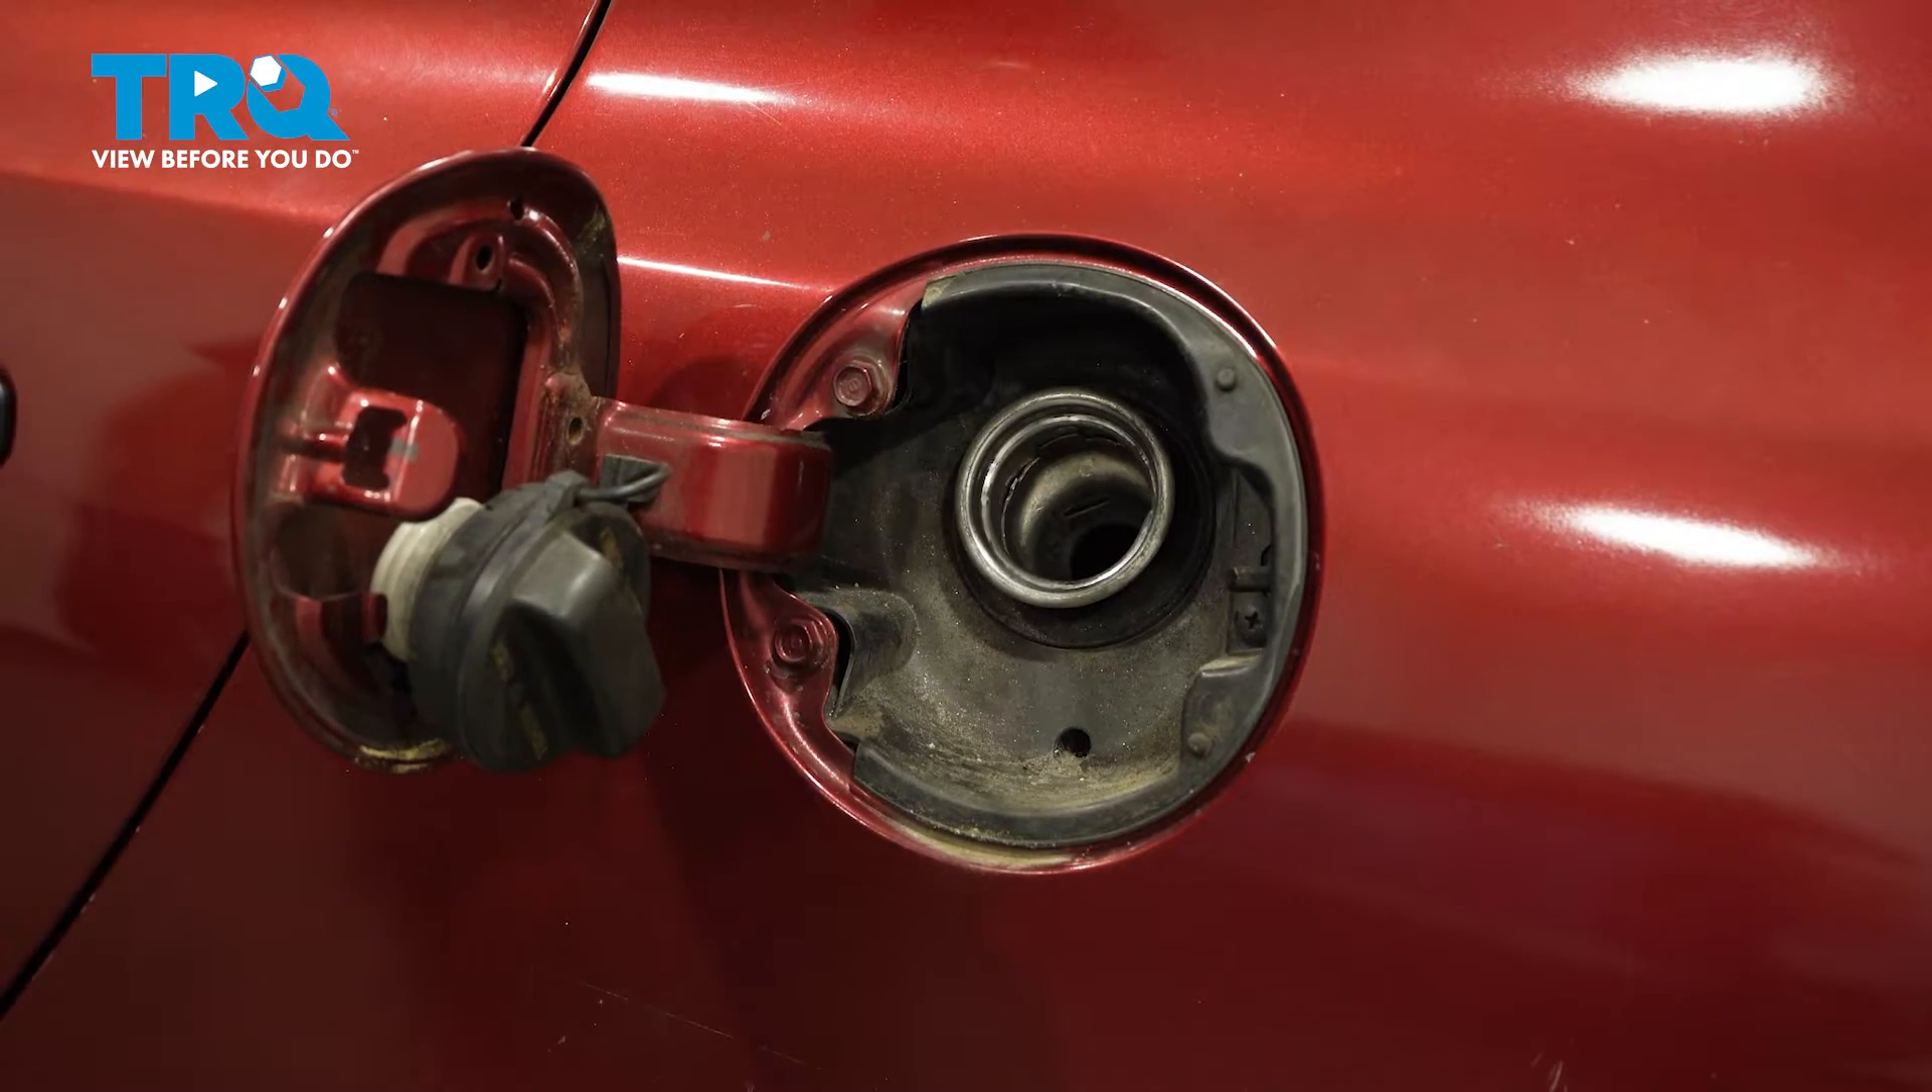Now that we've removed that gas cap, let's make our way into the passenger compartment.